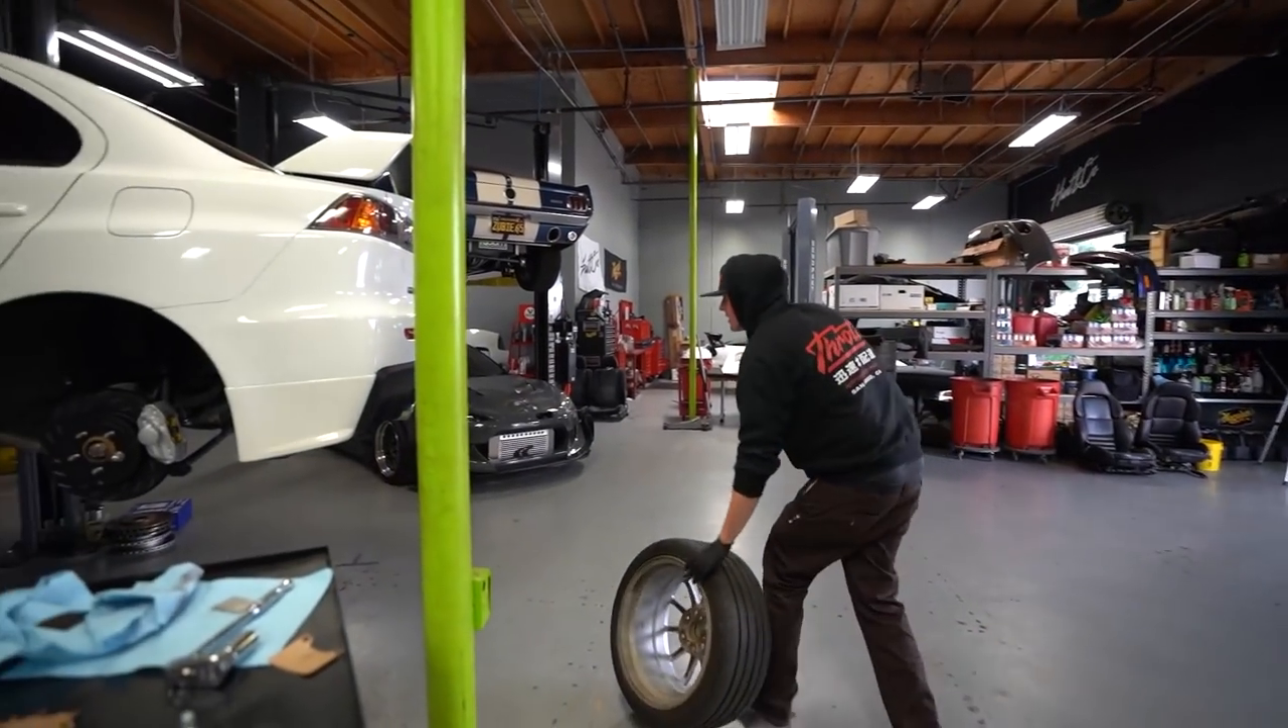All that's left is put the wheels on and go take it for a rip.